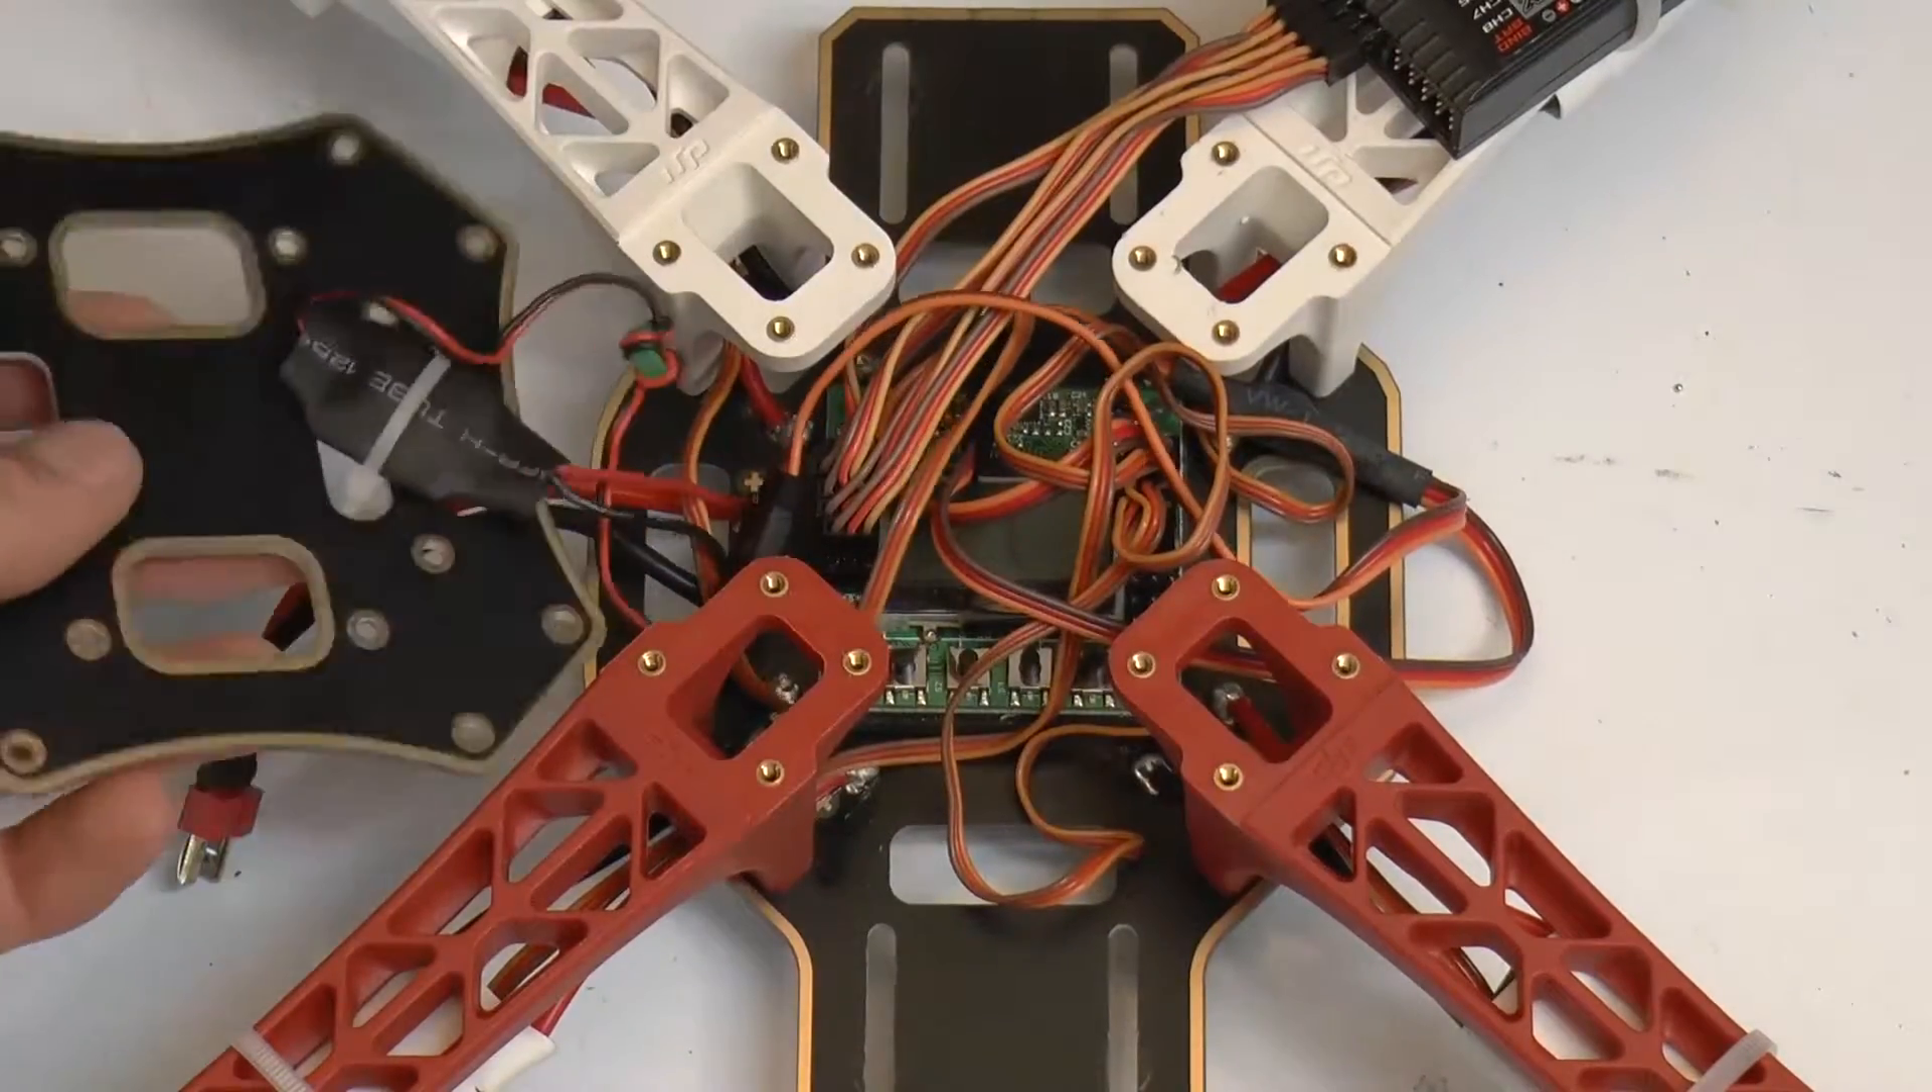Finally we got all of the screws off and now this top plate is going to be free.